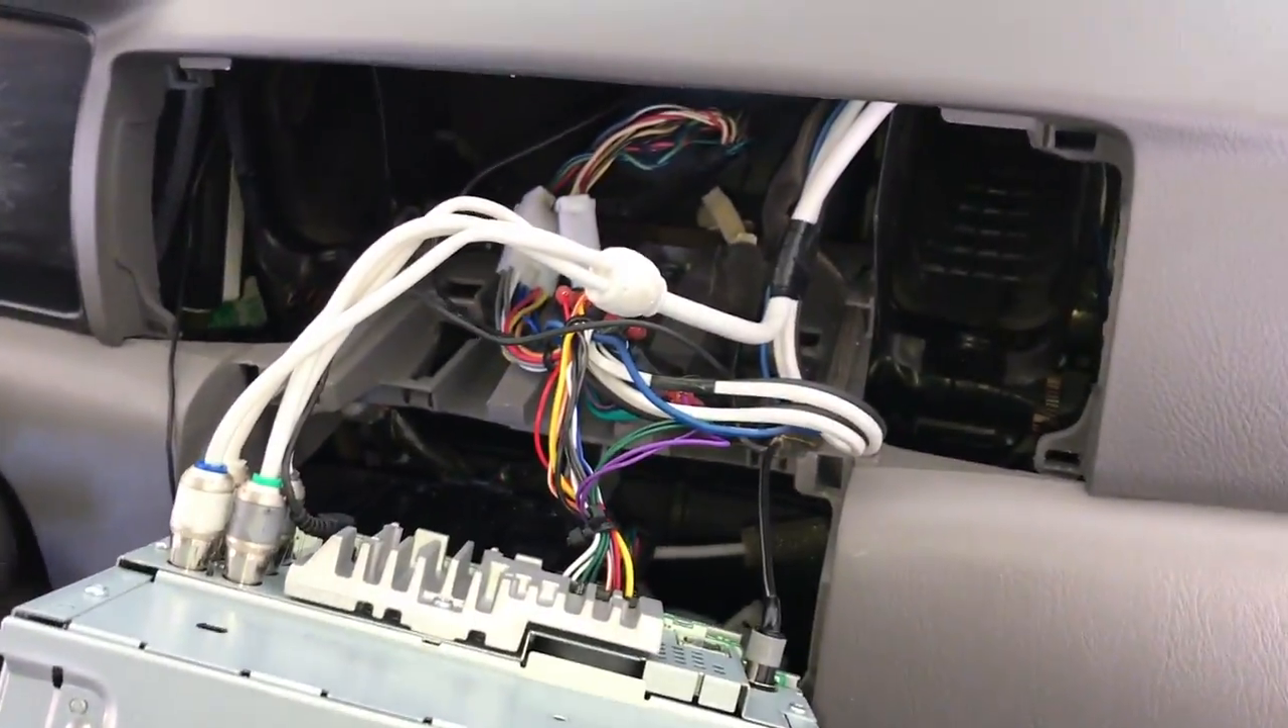Alright, so we've got everything hooked back up. Our RCAs are plugged in.